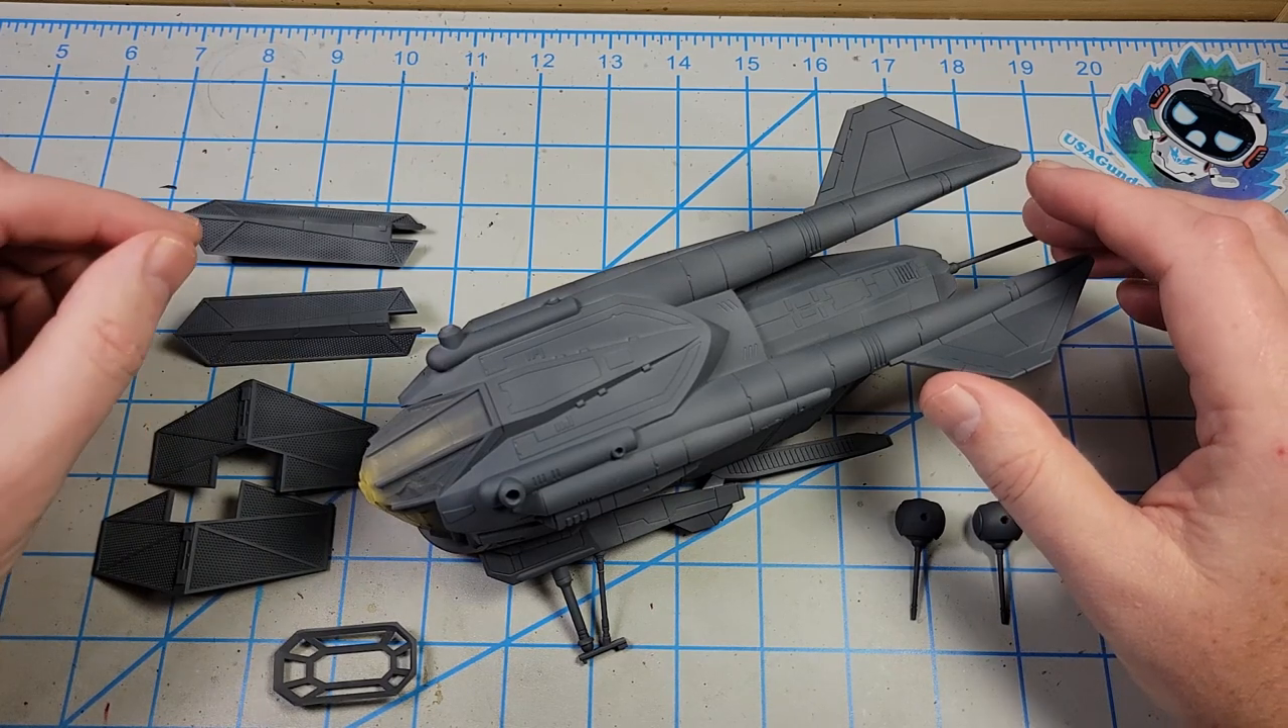But I've left these solar panels off to make everything easier to paint.